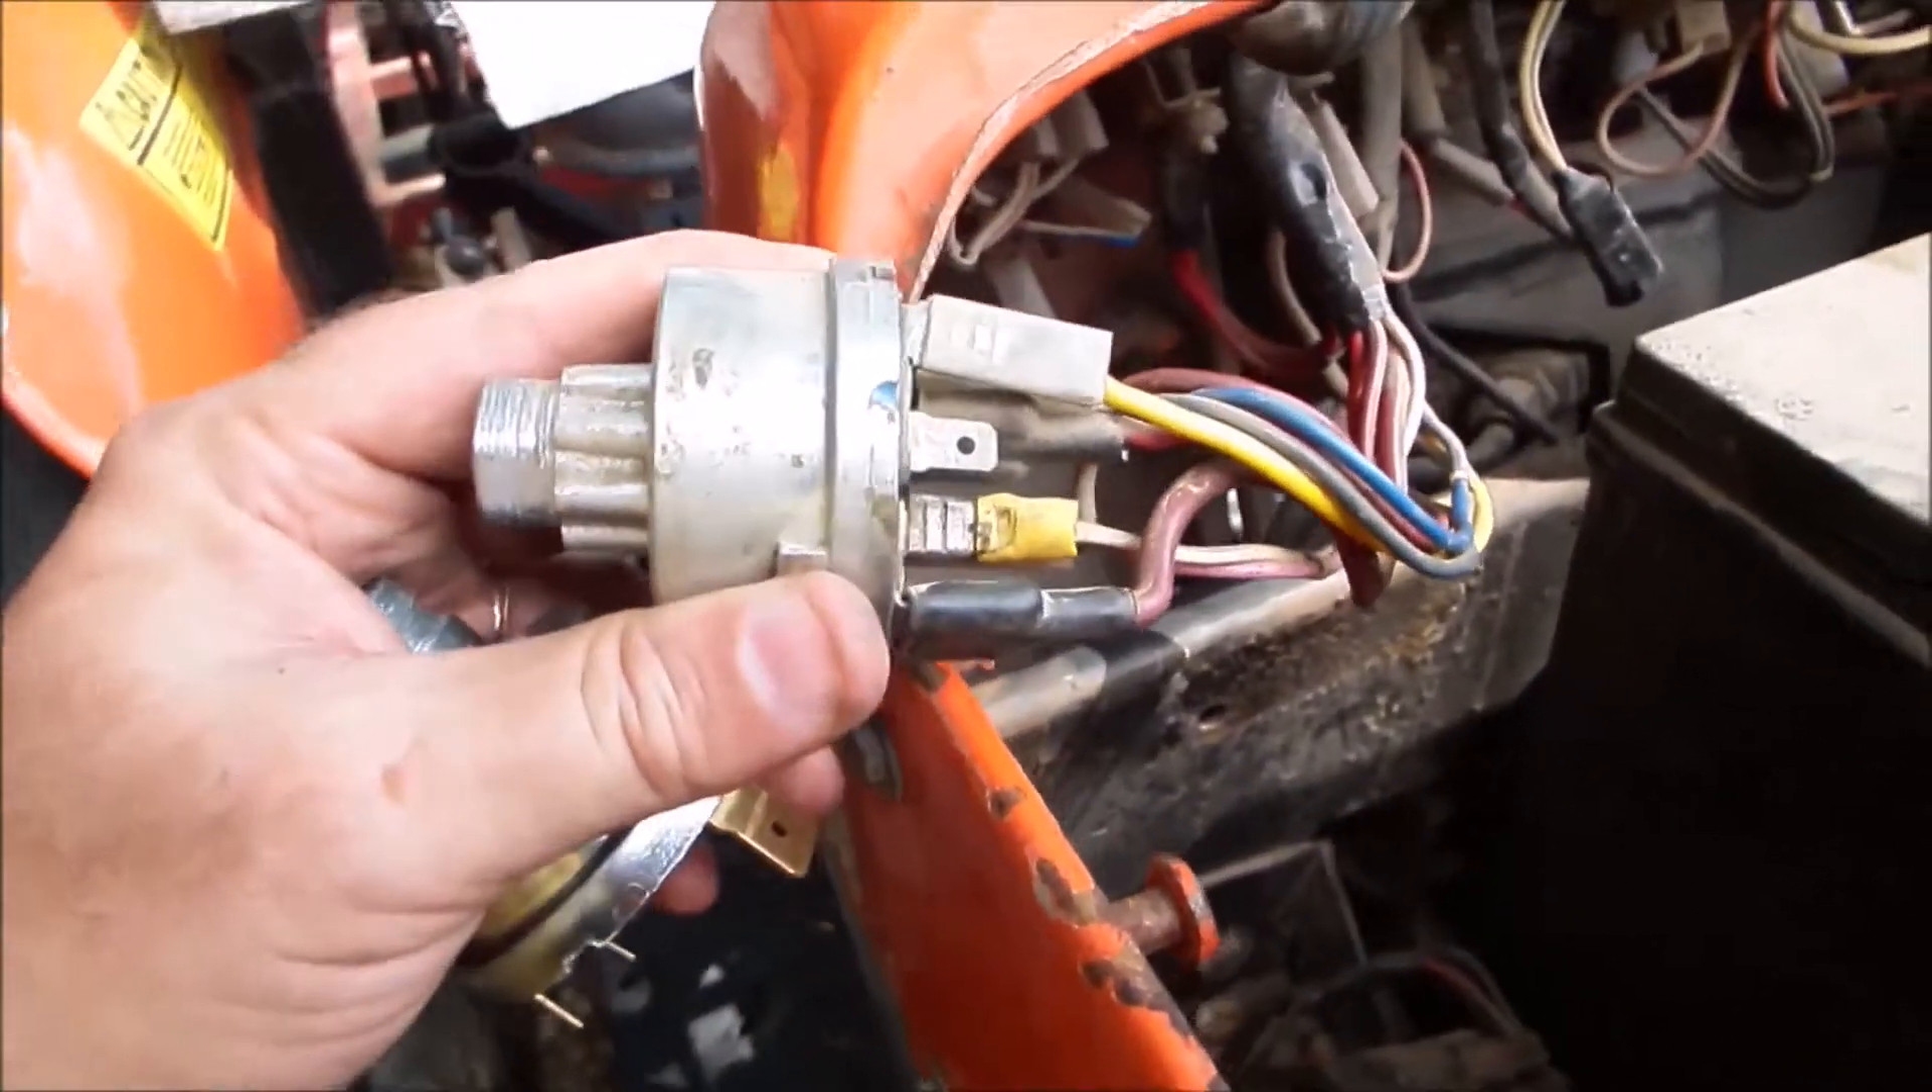All right, I've got the start switch Out.